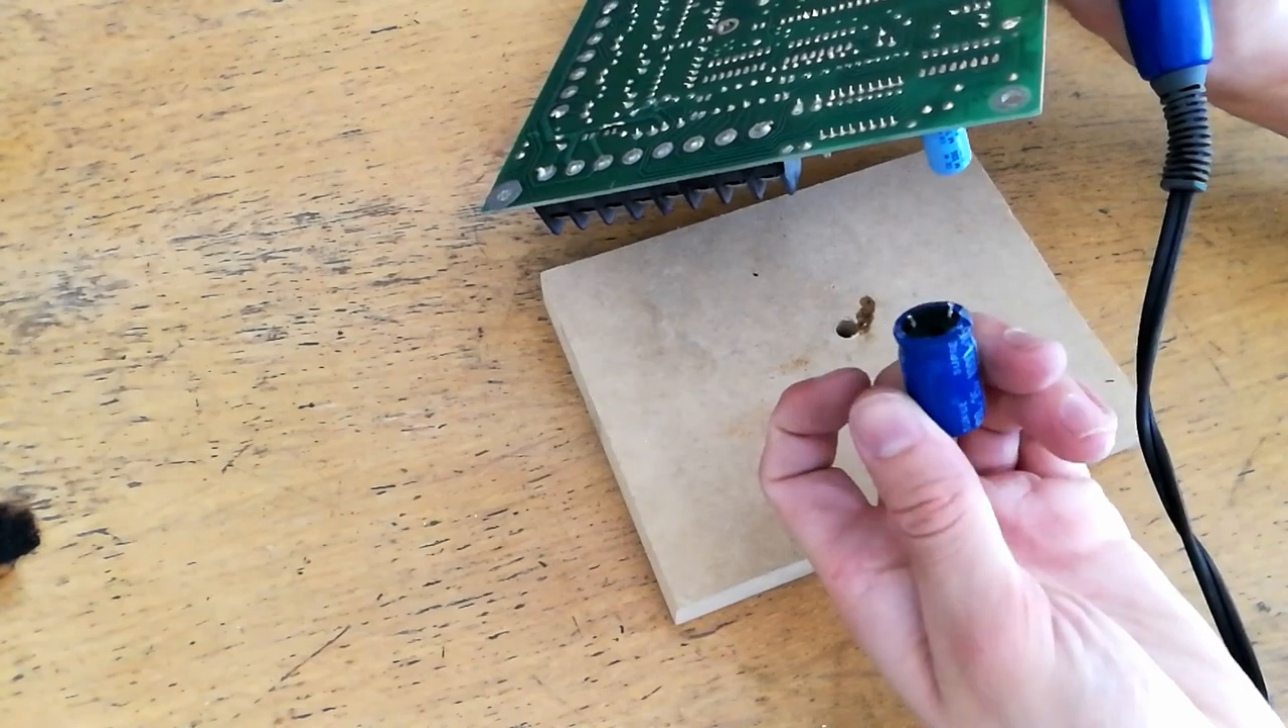Now I've fully removed the capacitor.